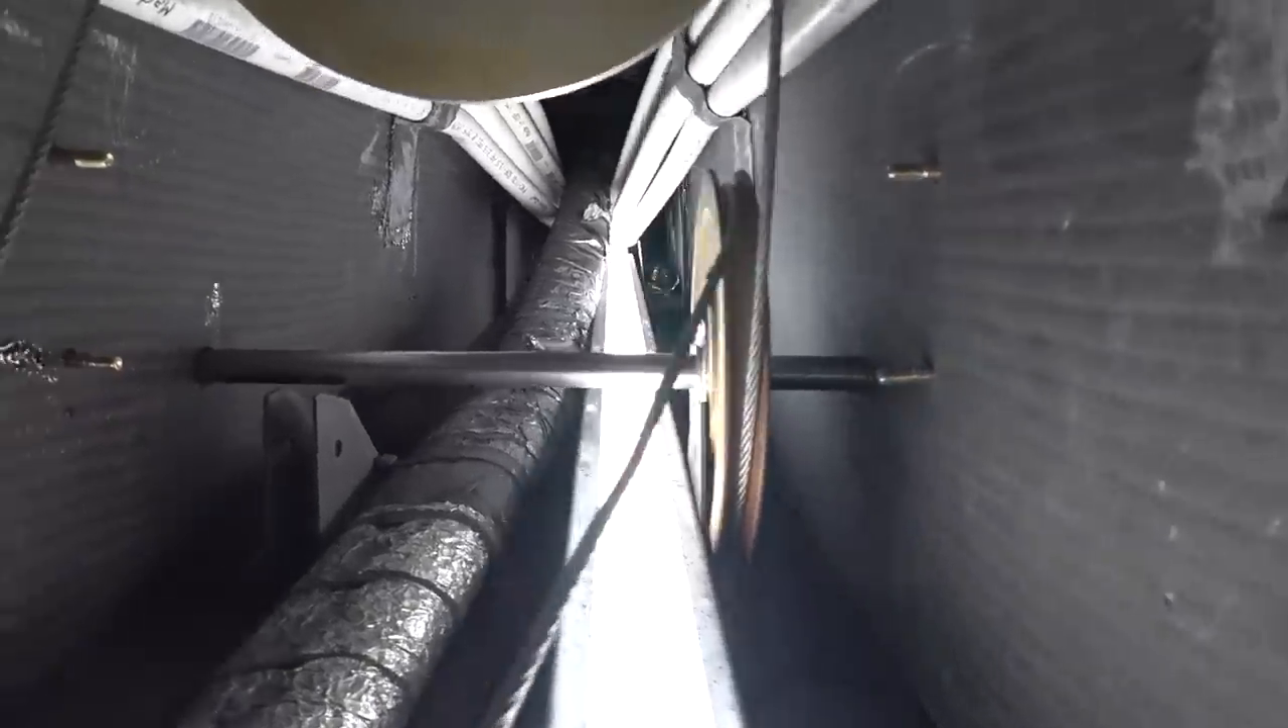And there you can see I've got the half inch rod in there now.